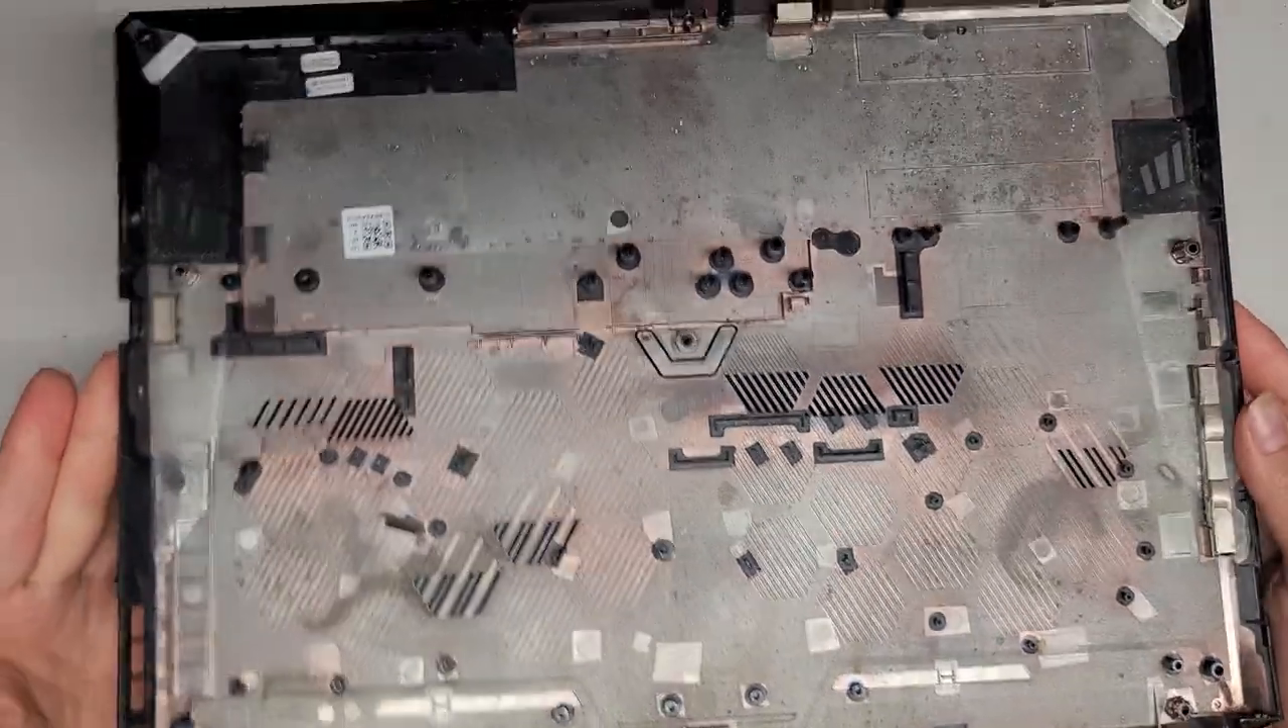So, here we can see we got the bottom cover off.